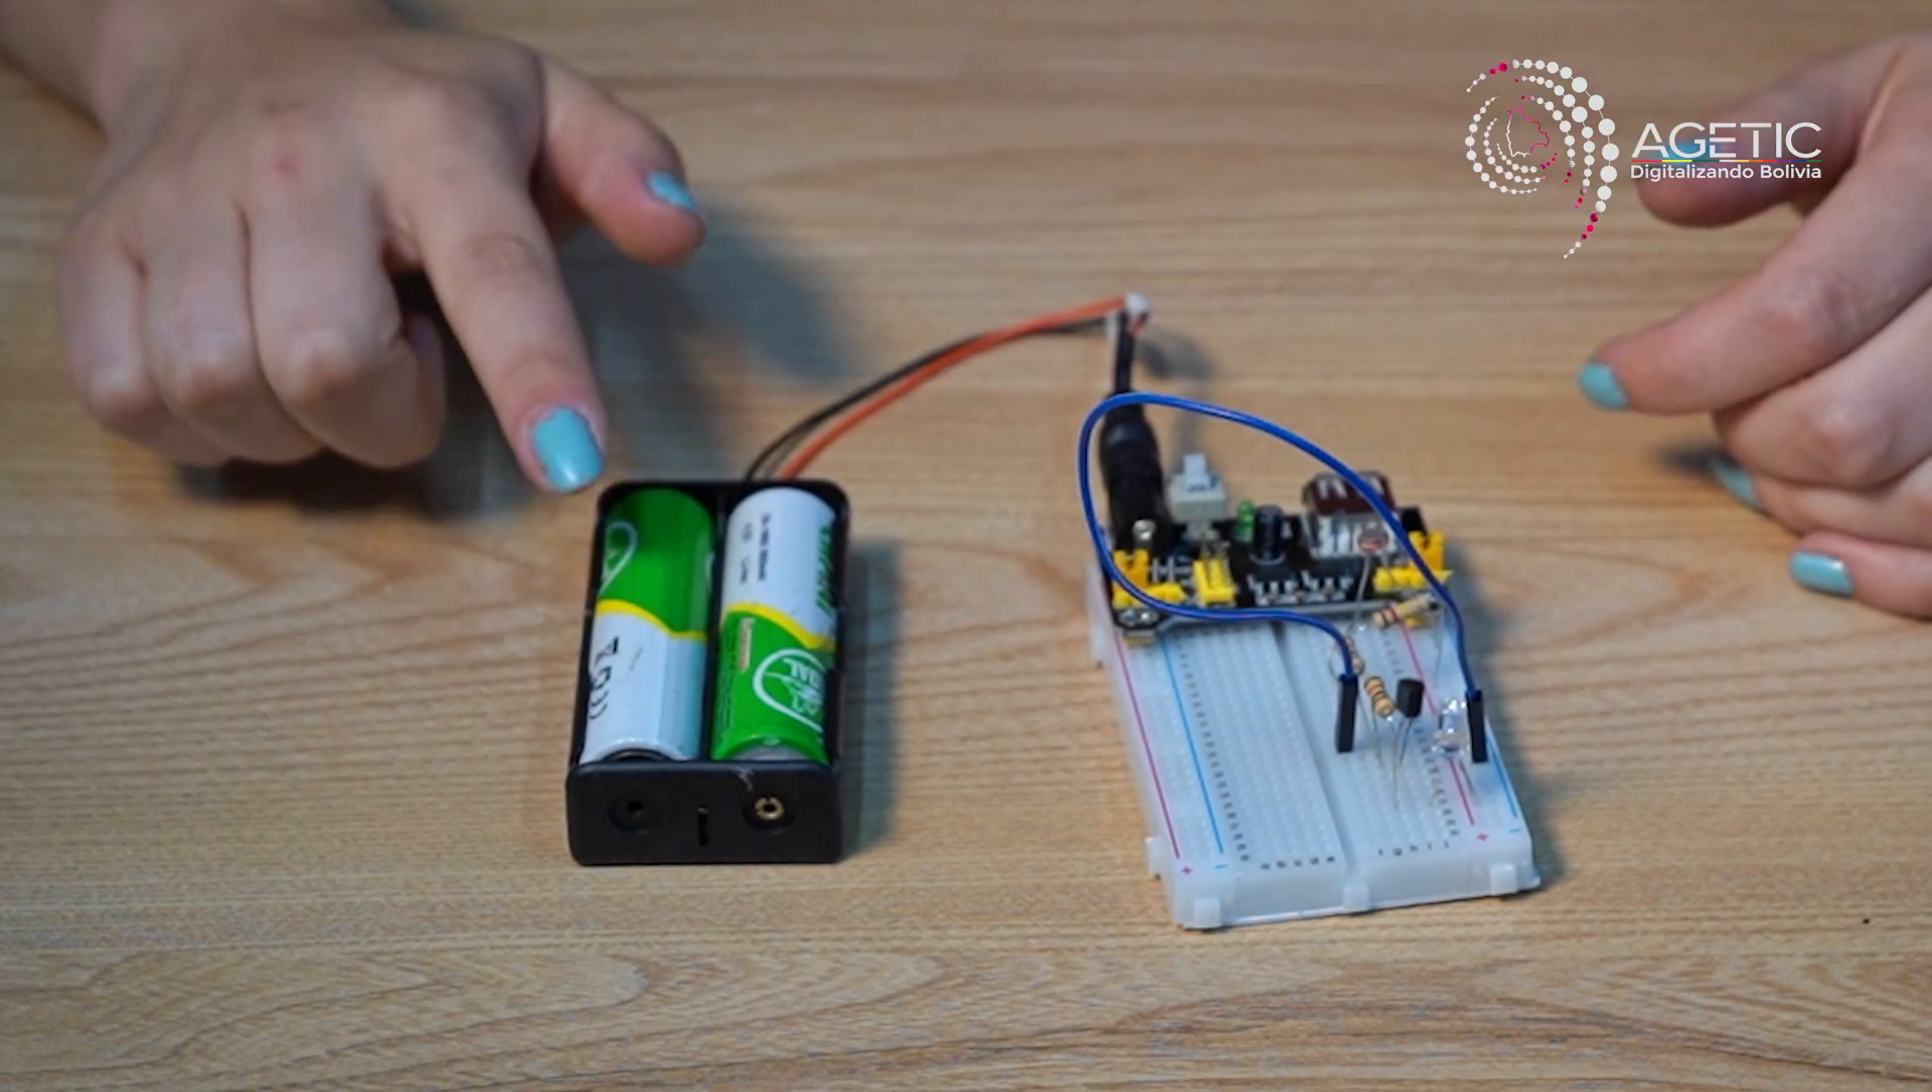Ahora que ya tenemos todo conectado en nuestro protoboard pueden ver que la fuente la he conectado a unas baterías.